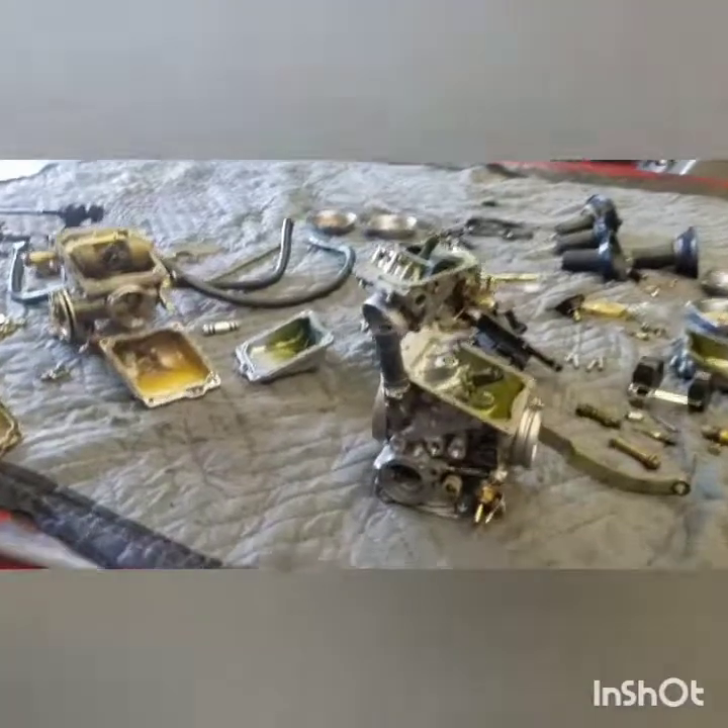All right I got Josh's carbs apart for the most part I'll get the other ones apart here in a minute.